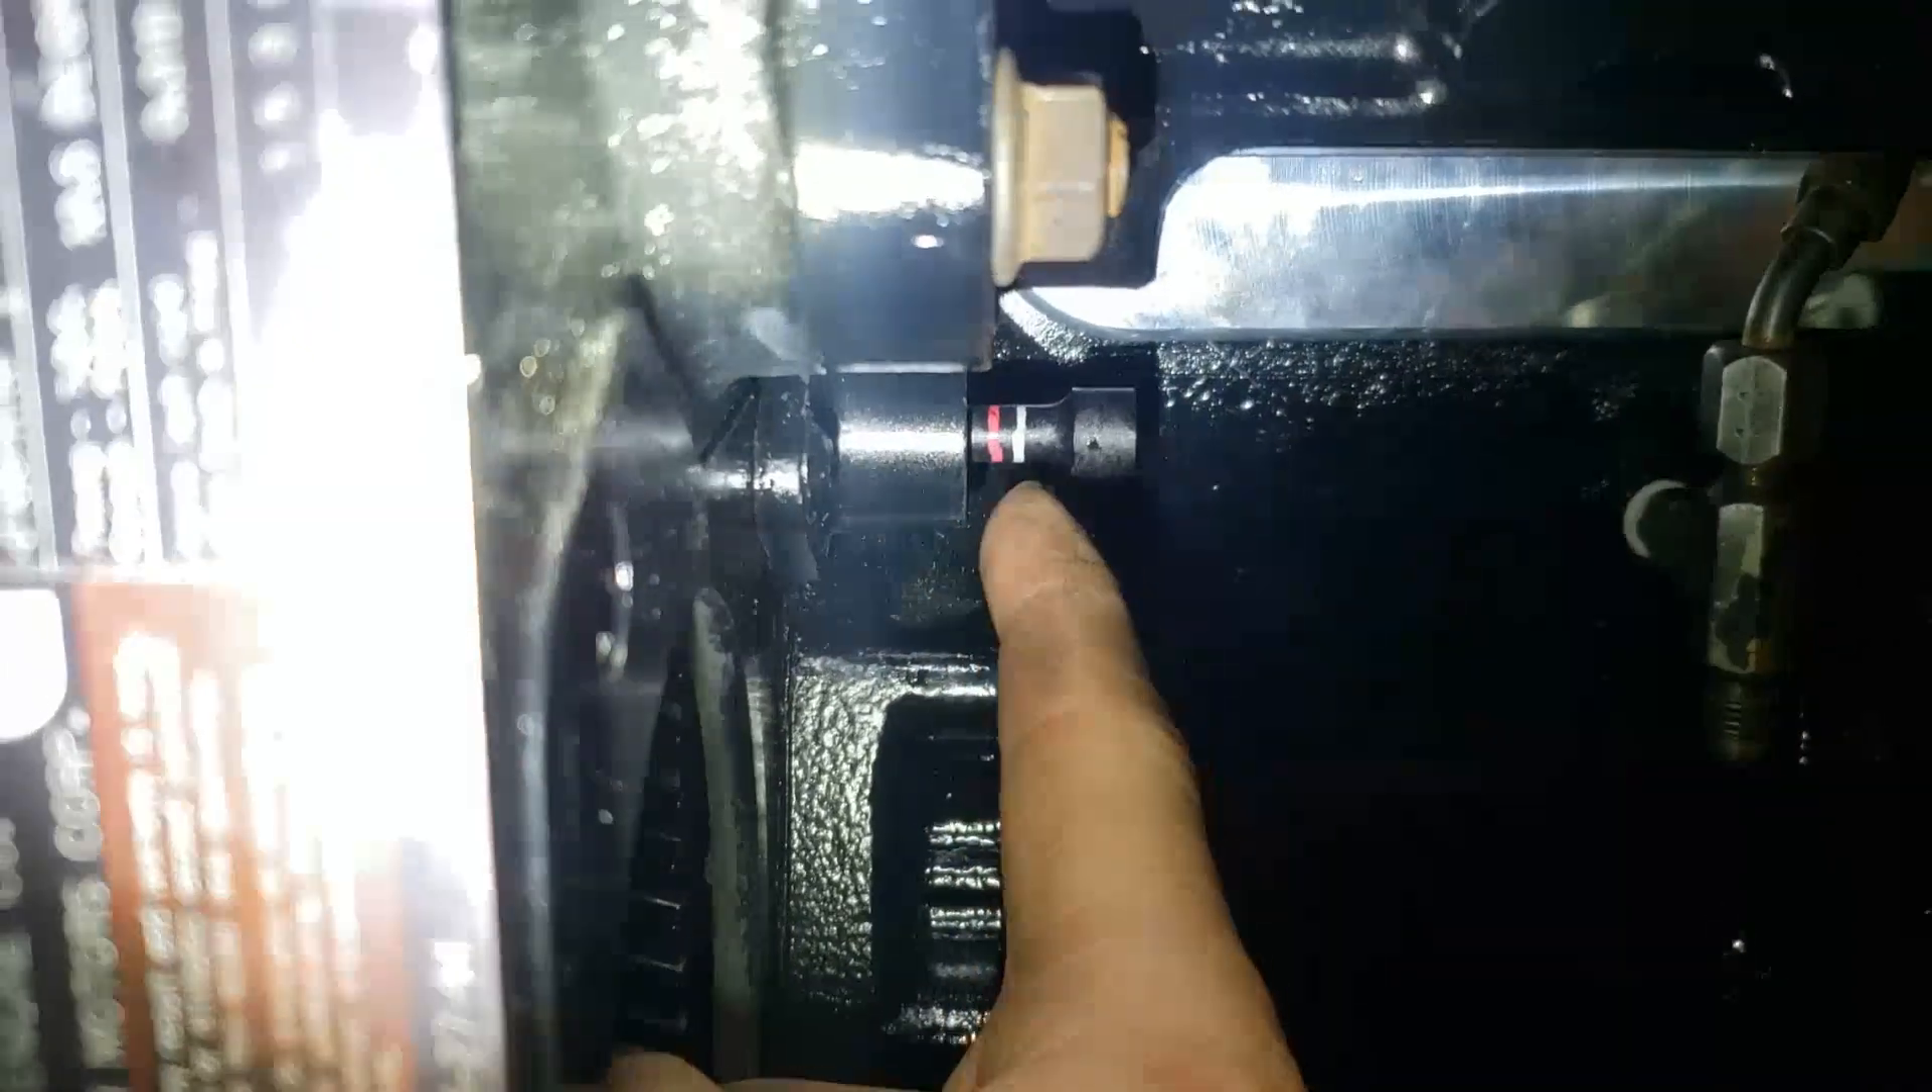So, in relation to this housing, the red sticks out, okay?